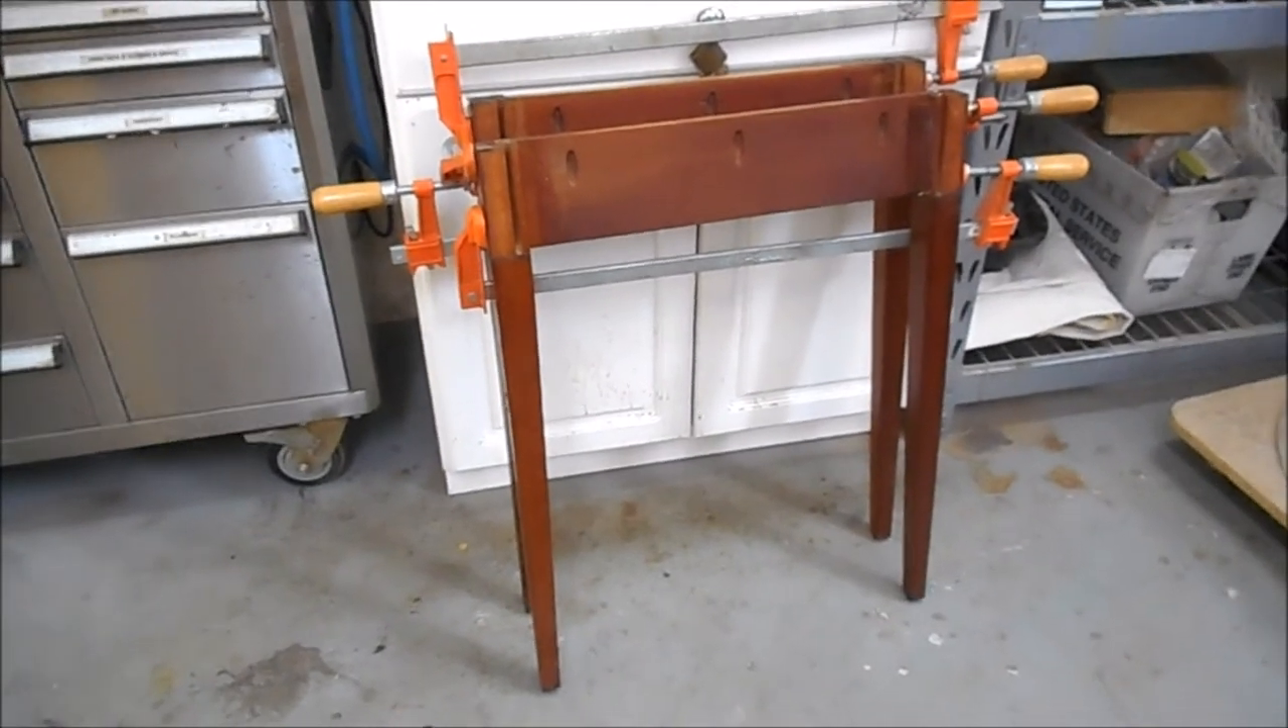I've got the two end leg assemblies glued and clamped up.